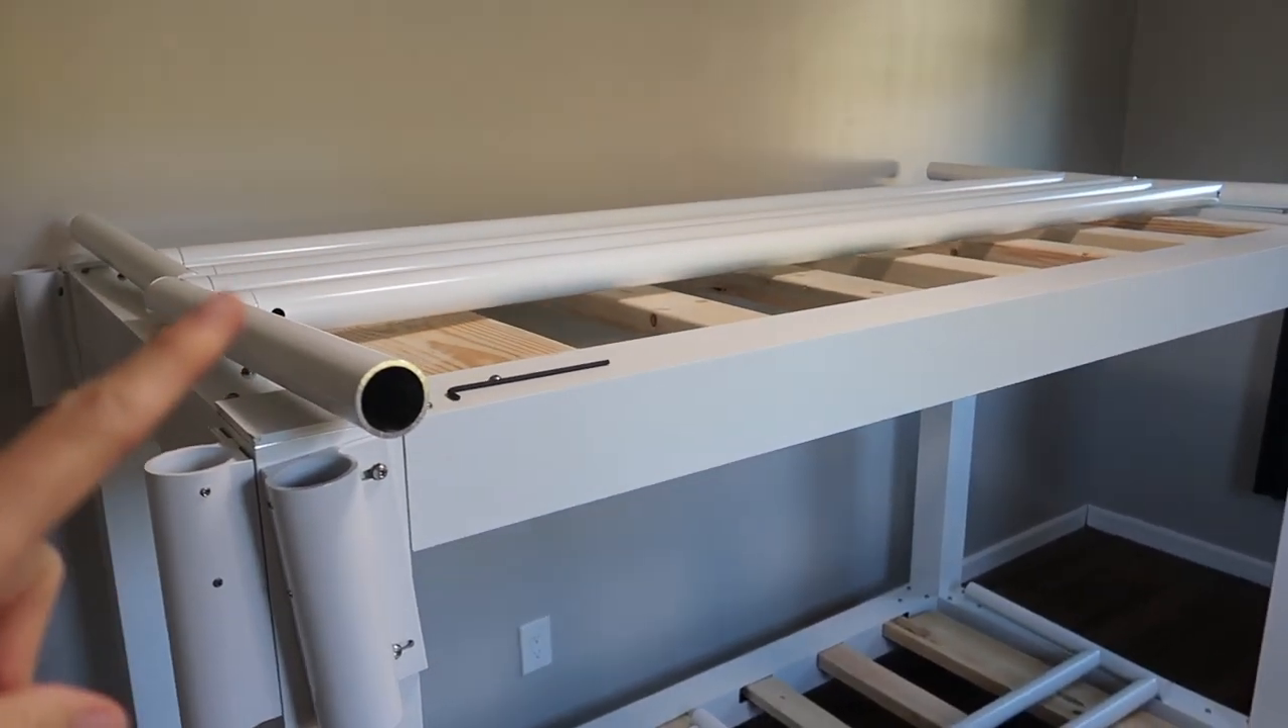Alright, the bunk is done more or less. We can't put the rails on until all the mattresses have arrived.